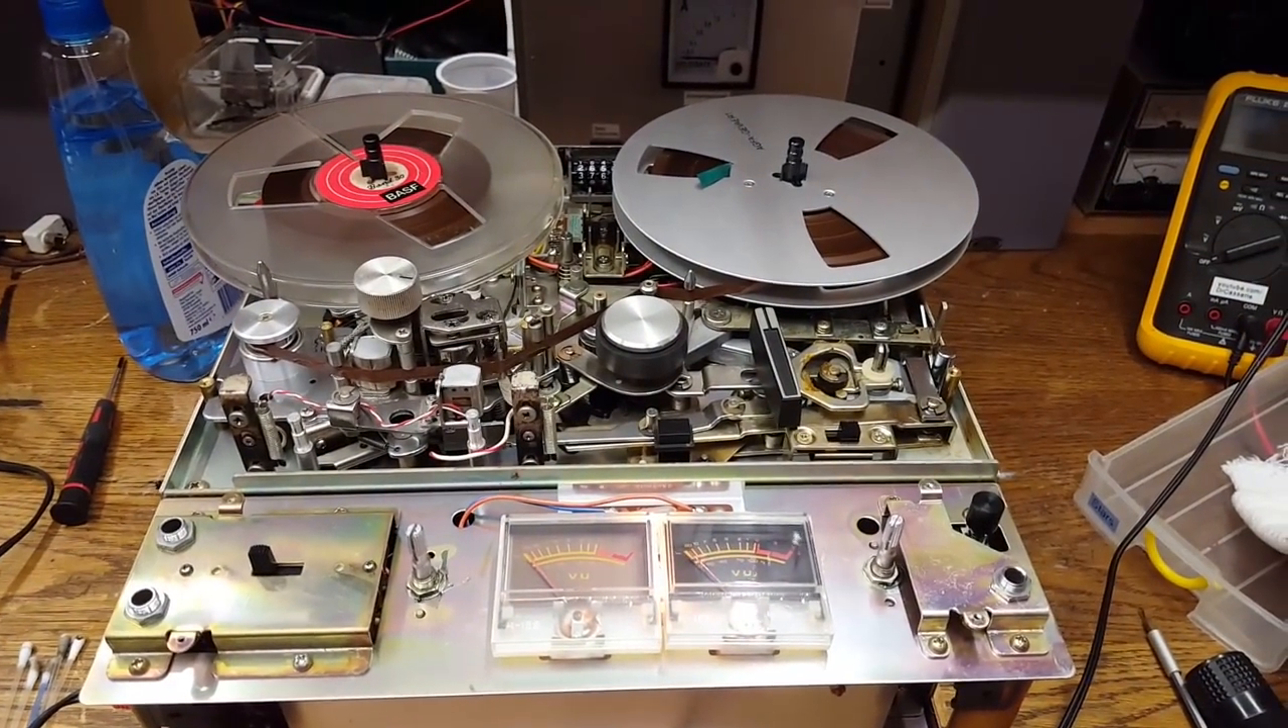I now have a tape on the machine, and as typical for my repair projects, as soon as I've started, the problems are starting to multiply.